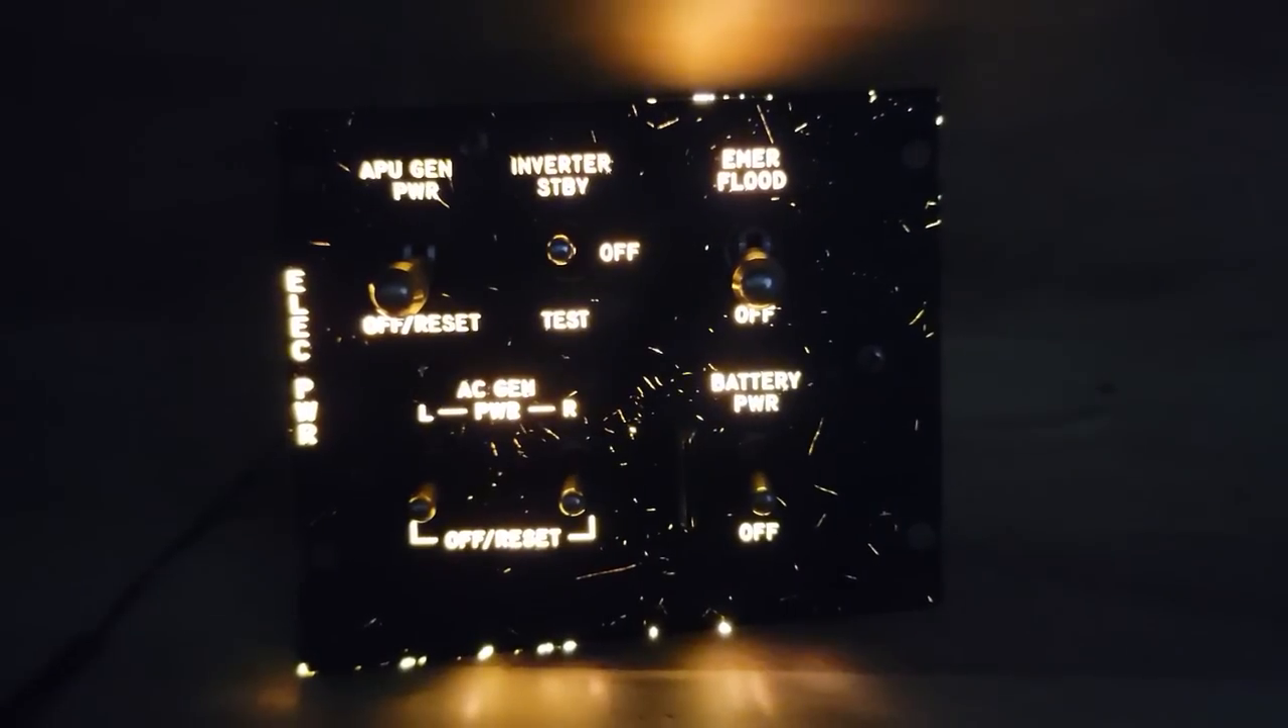All right, so this is the panel that's sort of put back together and you can see the back lights on.